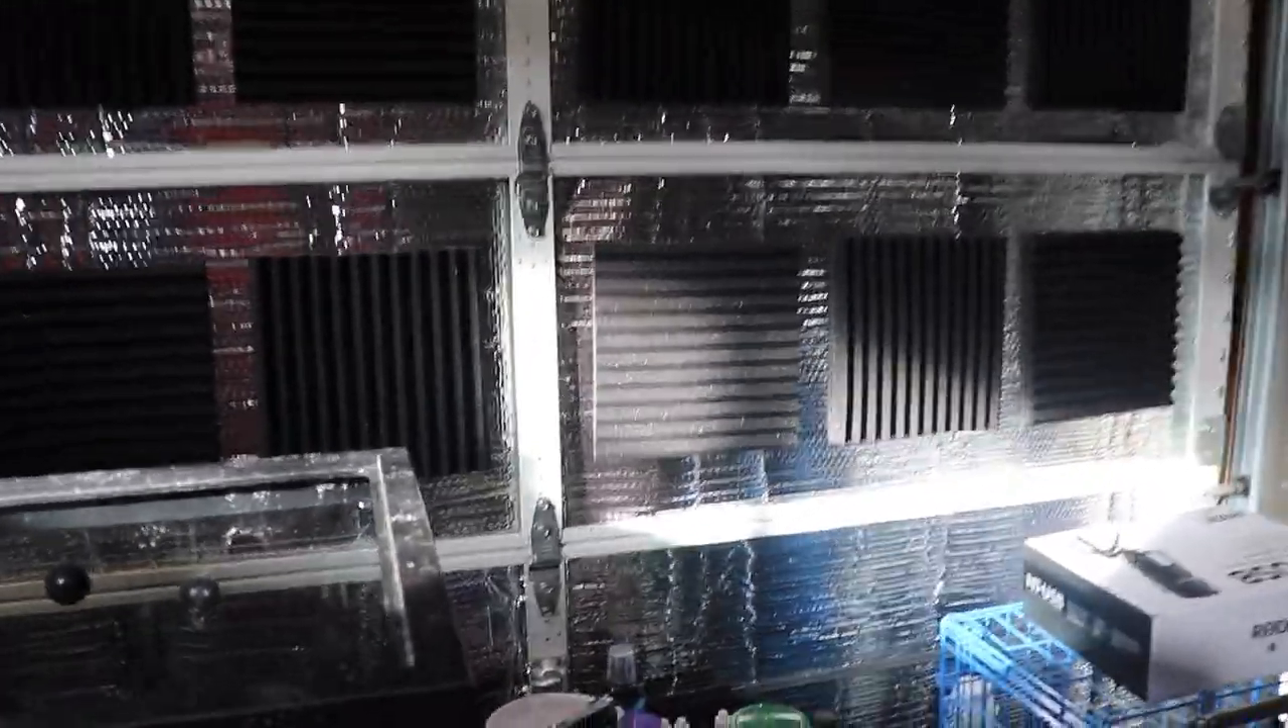So here we are with the finished product. We've got all of the insulation on the doors. It goes all the way down. I also added the acoustic panels to it.